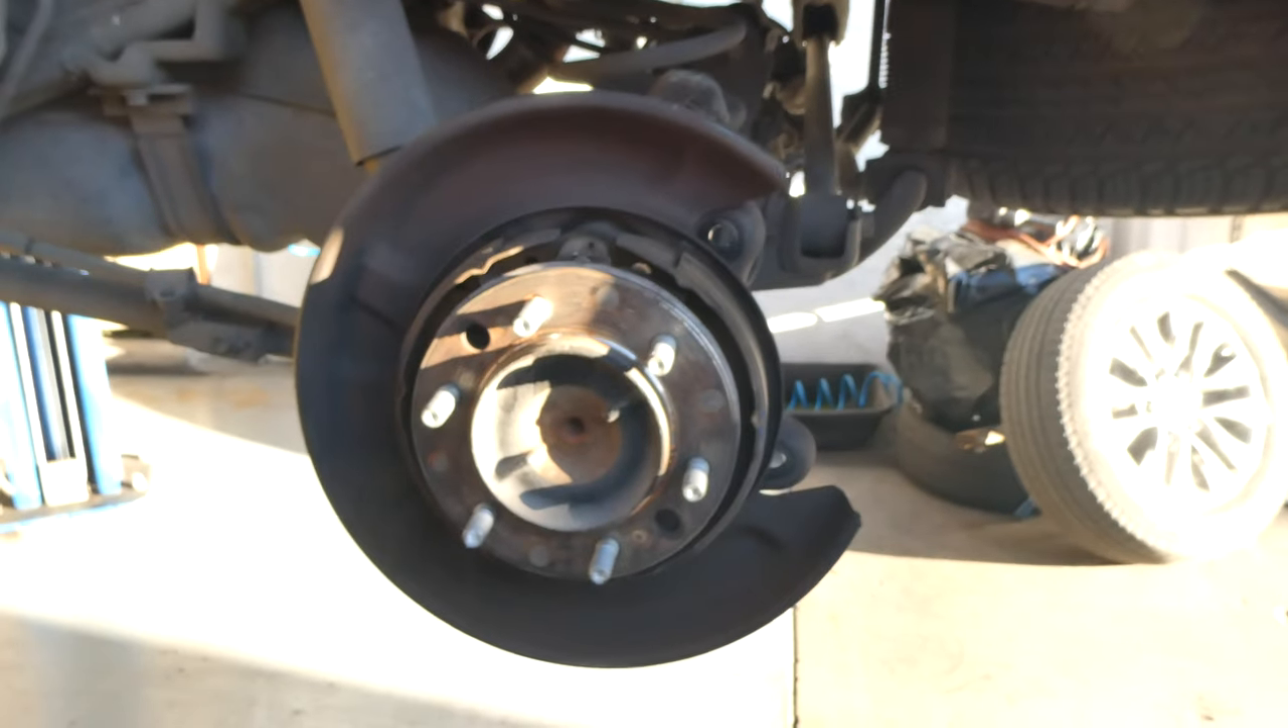All right, so we got the rotor off and then put a little brake cleaner on here to get everything nice and clean.